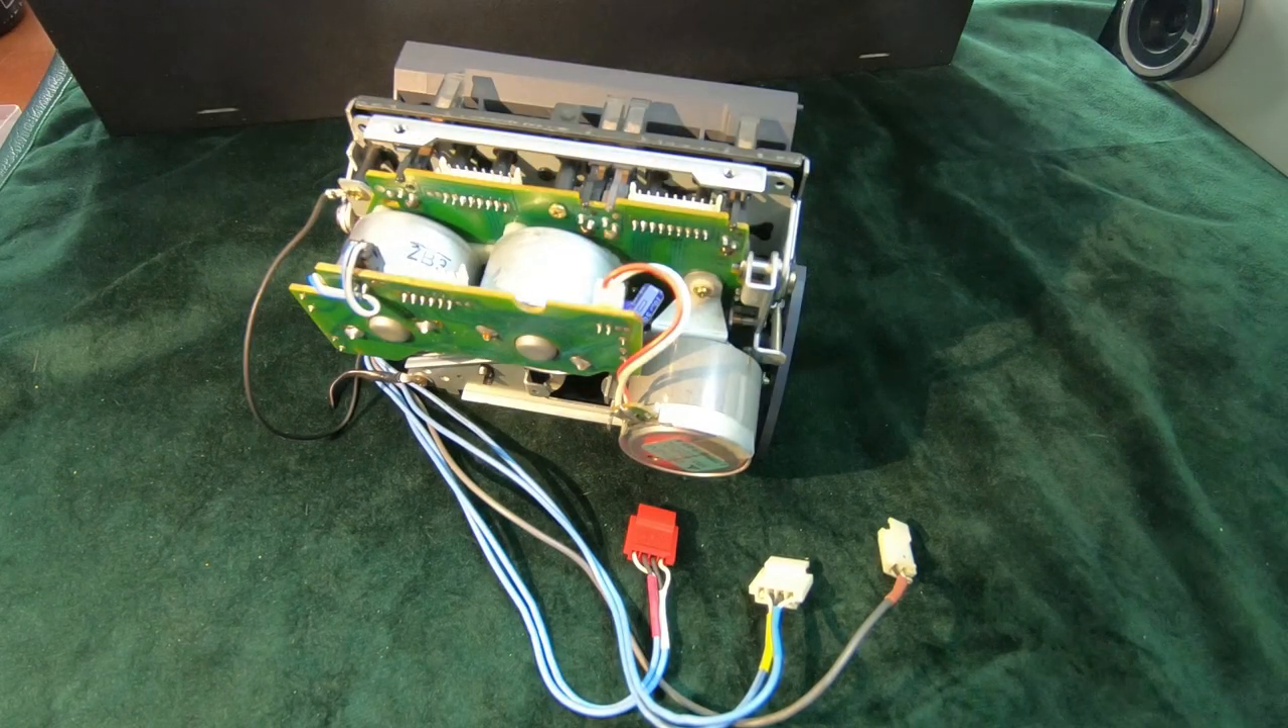So here's the mechanism out of the machine.